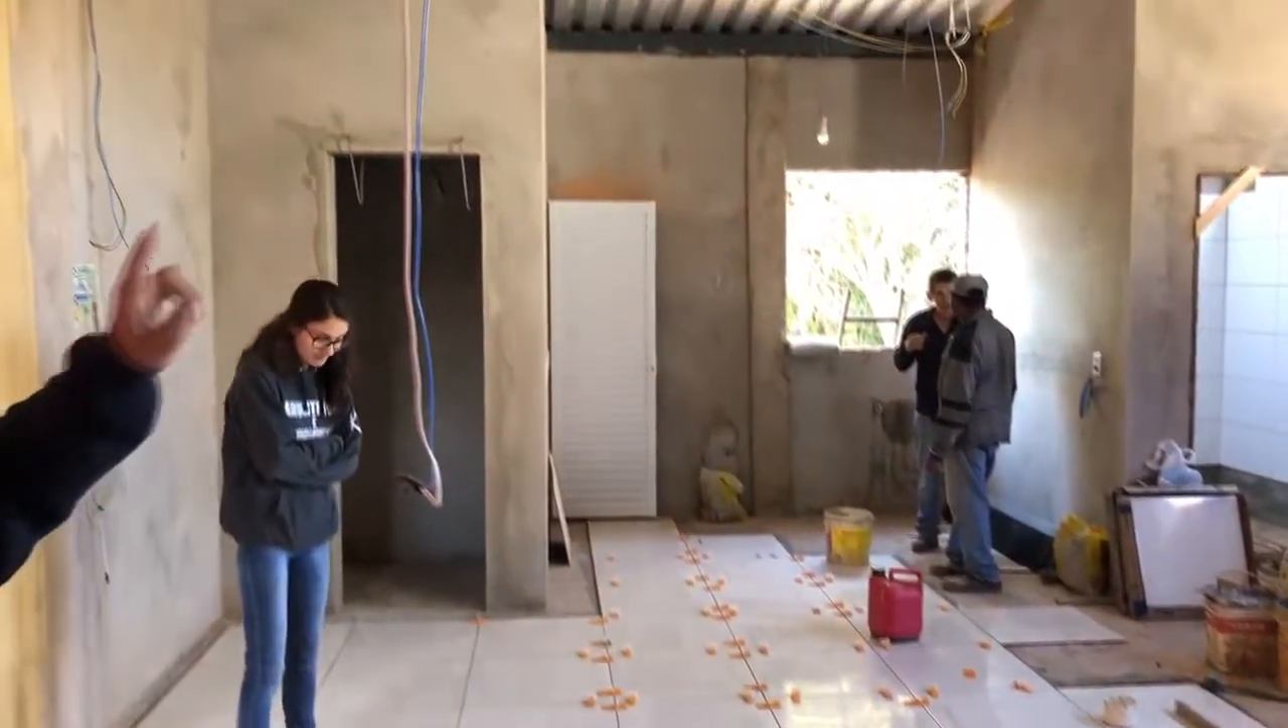Ainda estamos sem o forro, o forro será de PVC, mas já está colocado aqui toda a fiação elétrica.